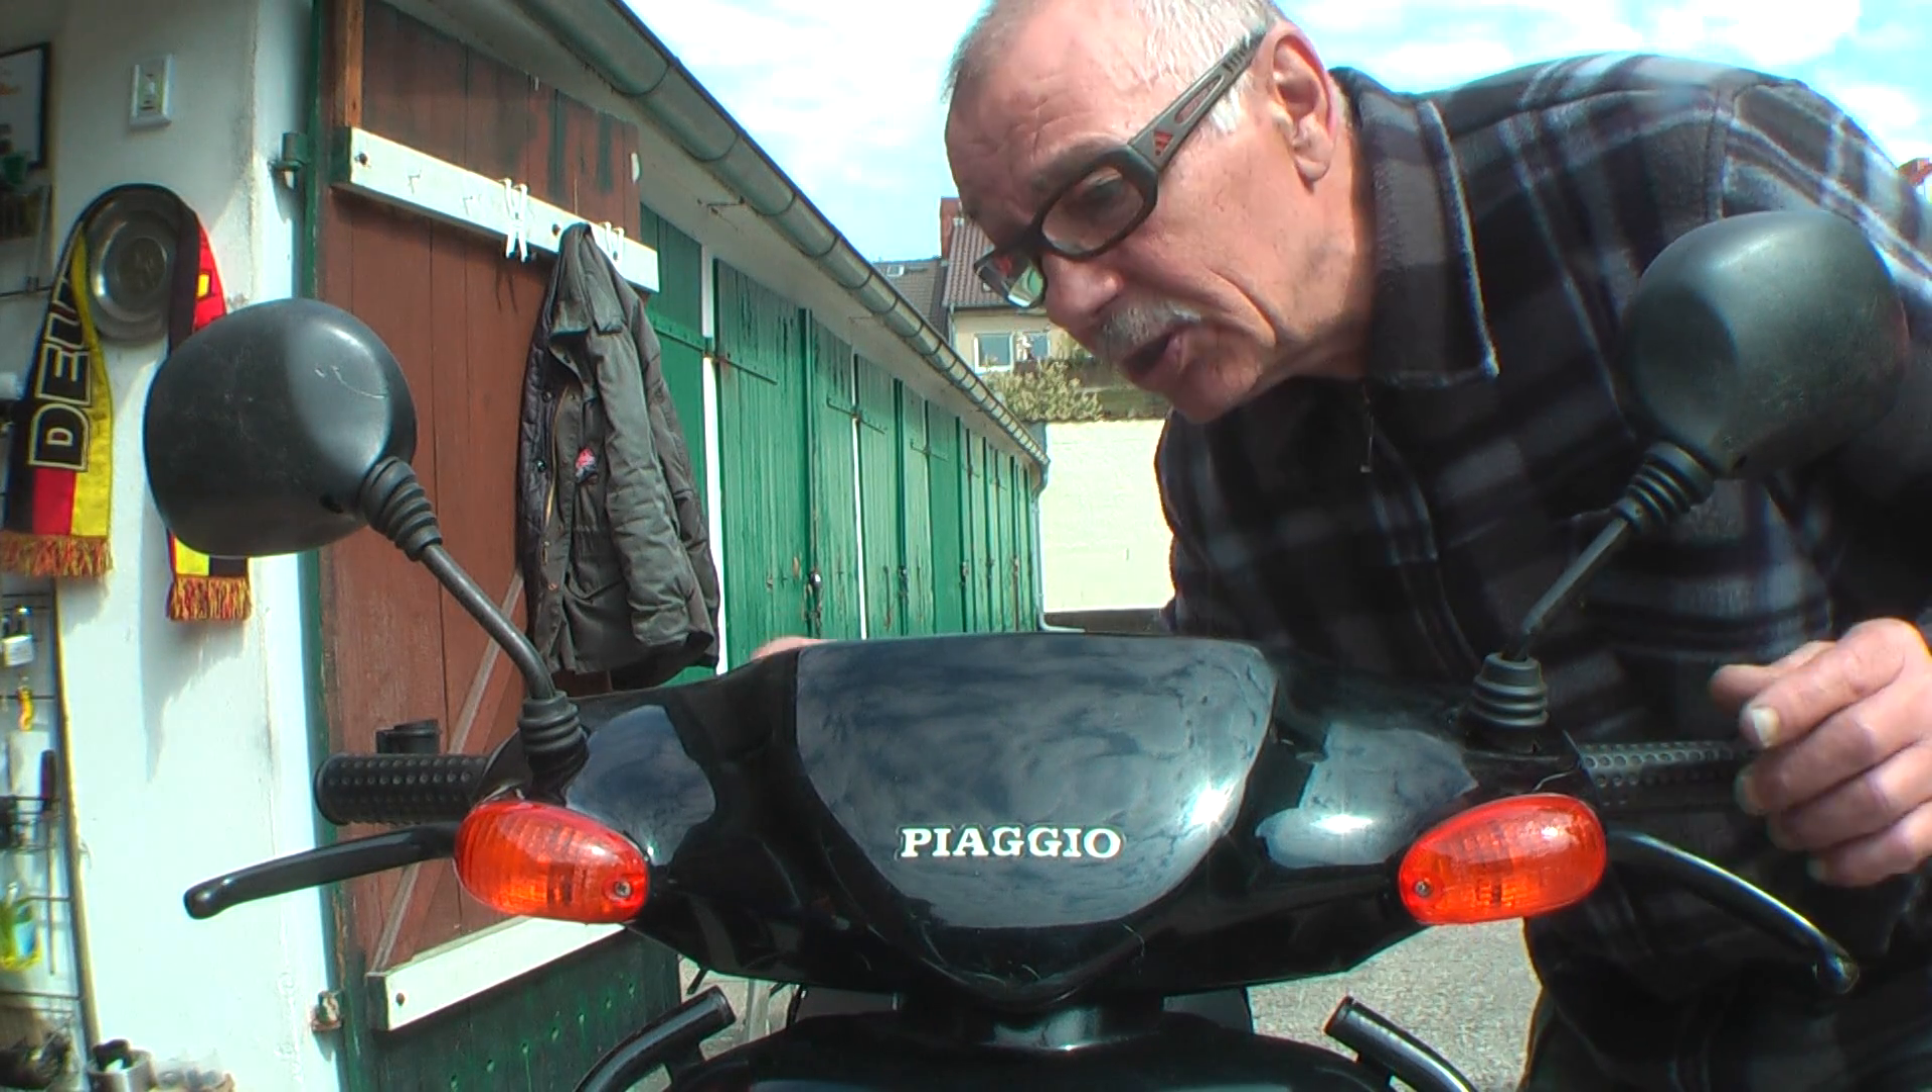So, ja, die Spiegel habe ich jetzt schon mal montiert.